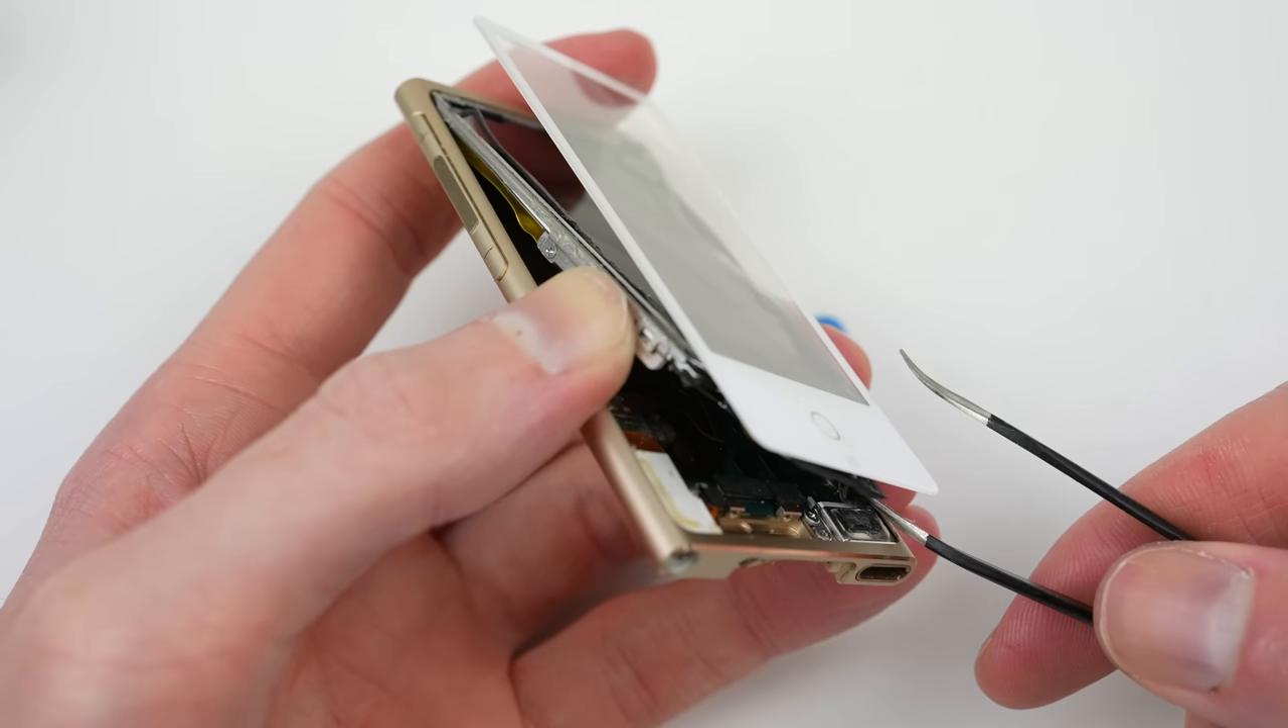After finally getting the right side unlatched, the display can be hinged upward.